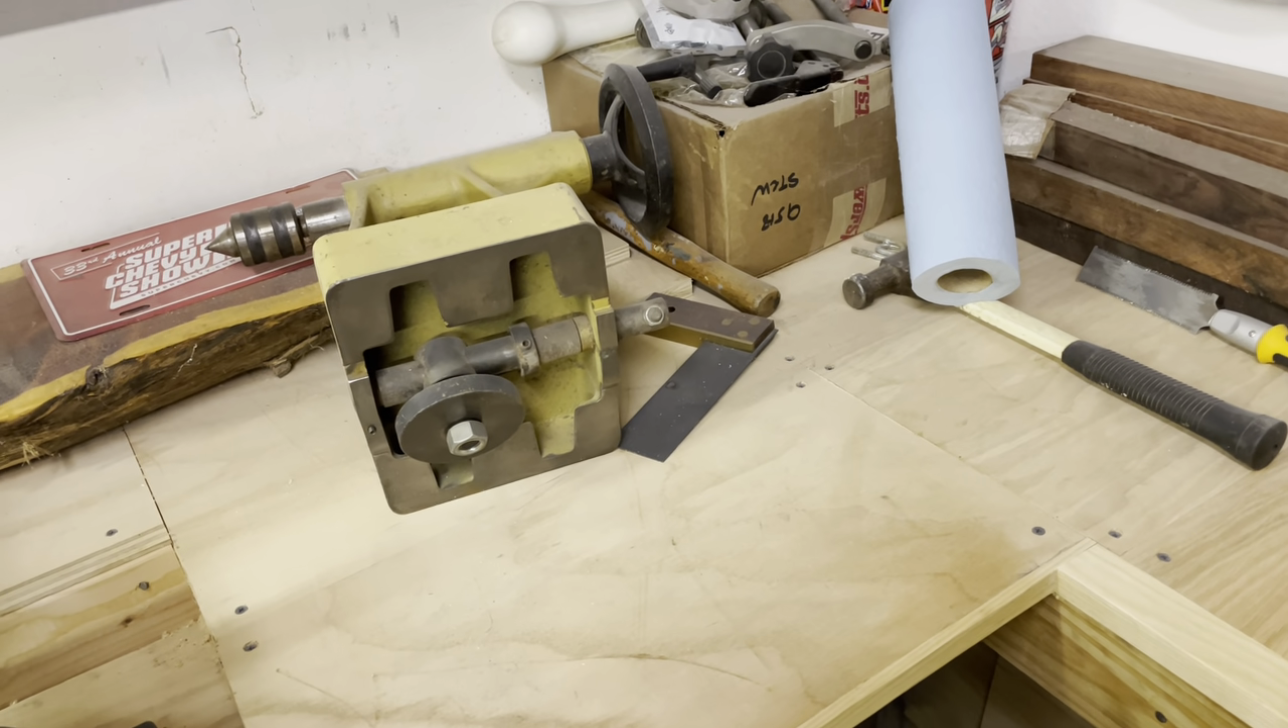The plywood is pieced in, because I was using leftover pieces just to make use of it.